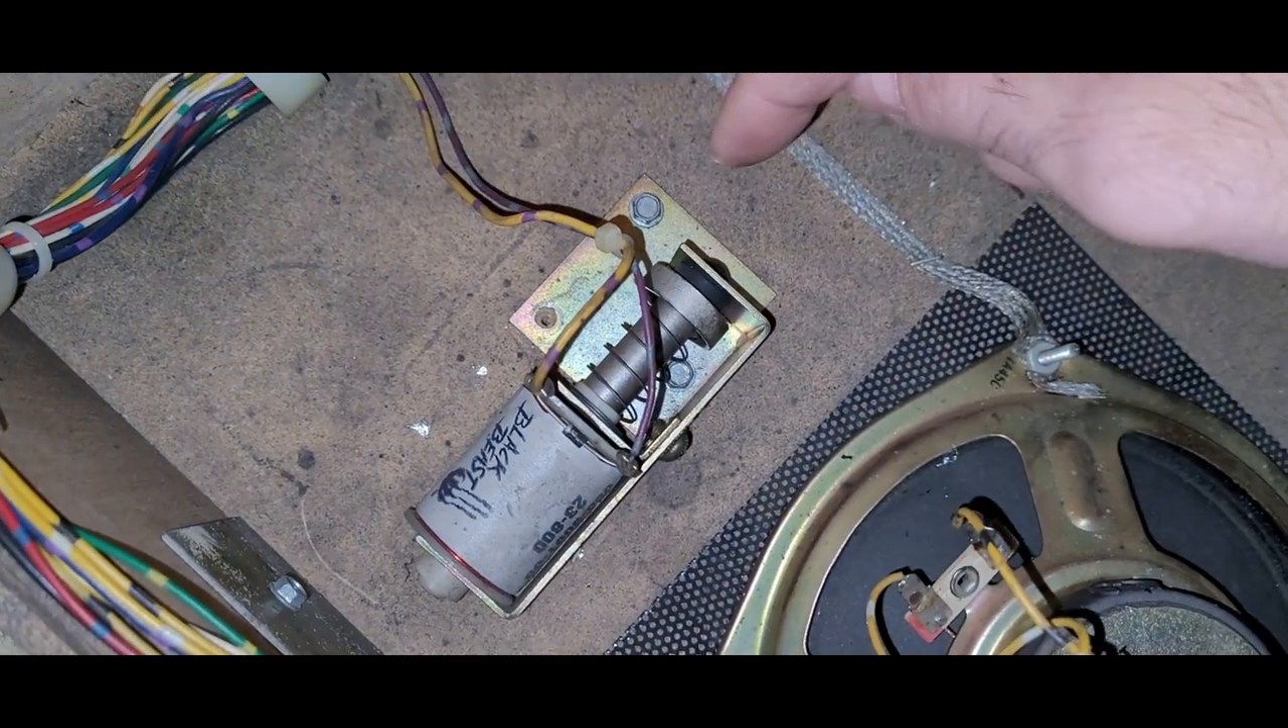We are missing one screw in the knocker assembly.